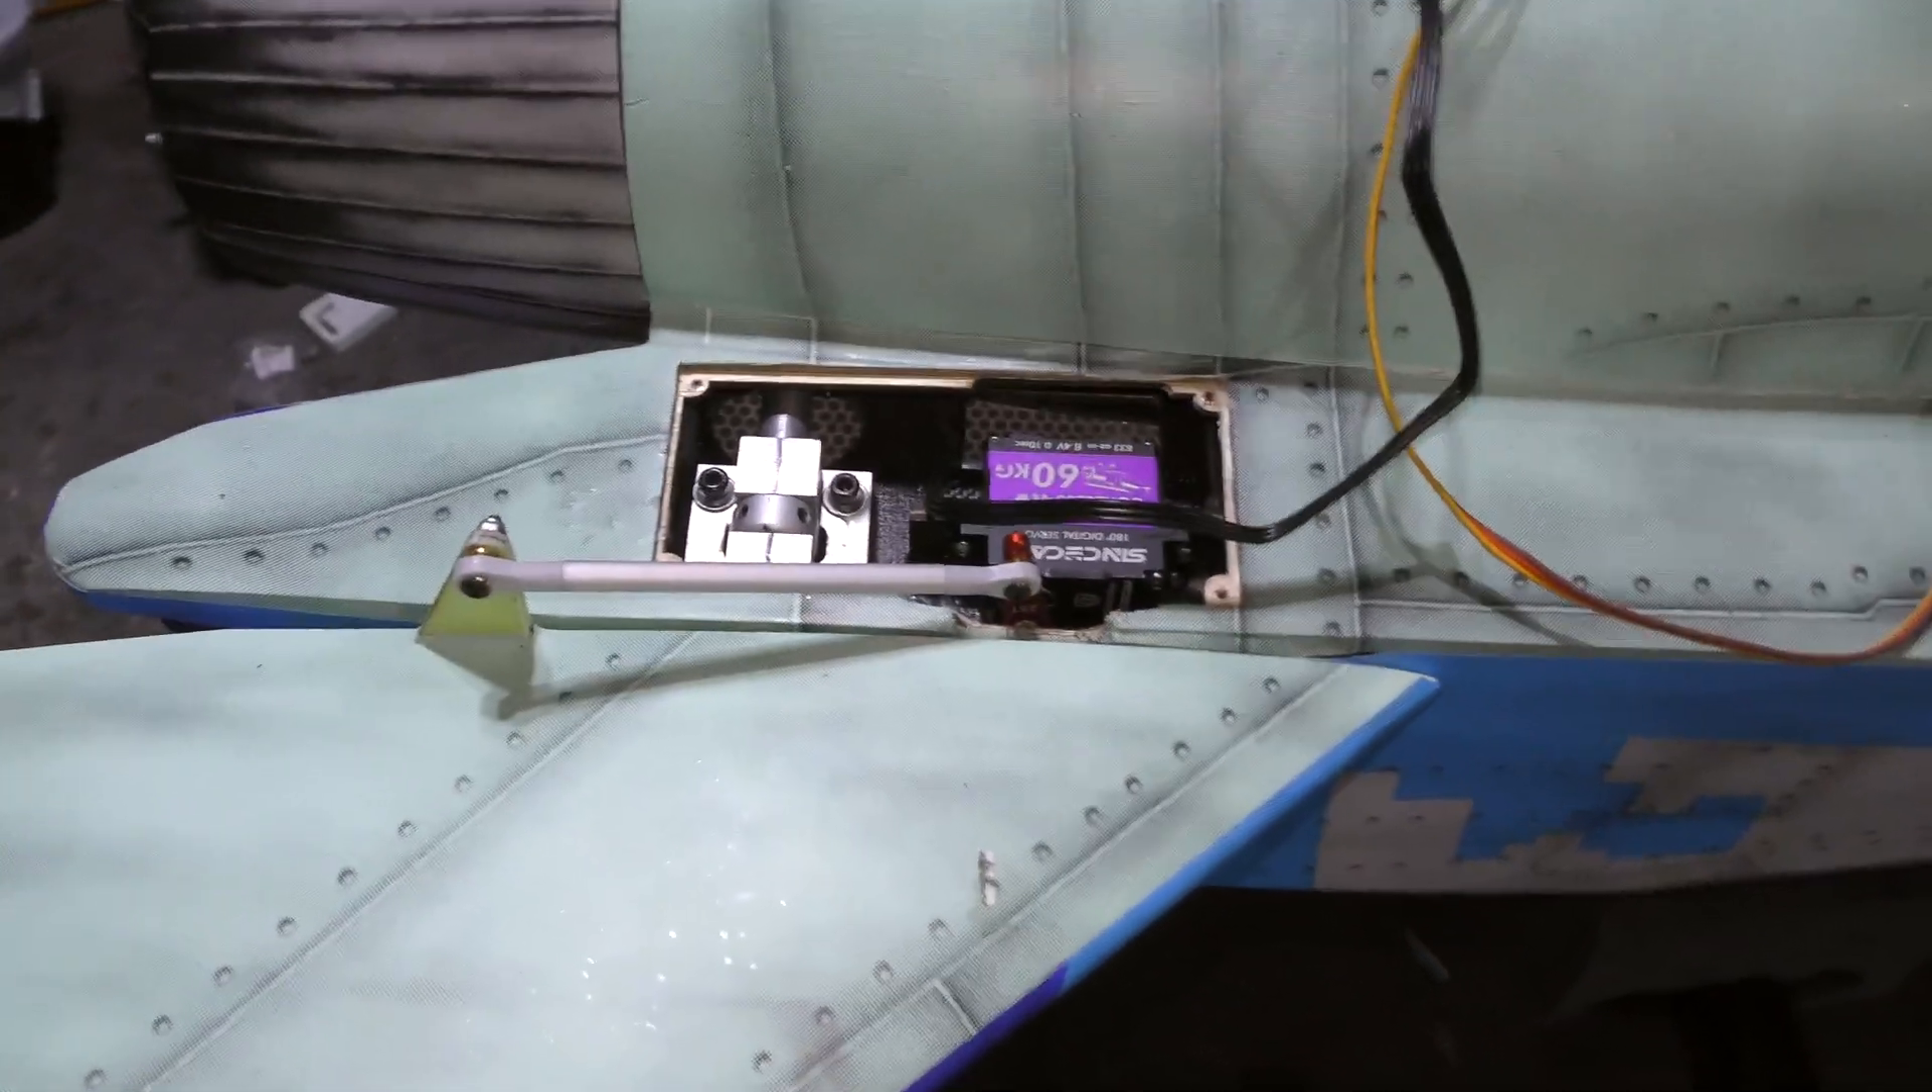All right, so as we can see, I have assembled the elevator, and this is the geometry I ended up with.